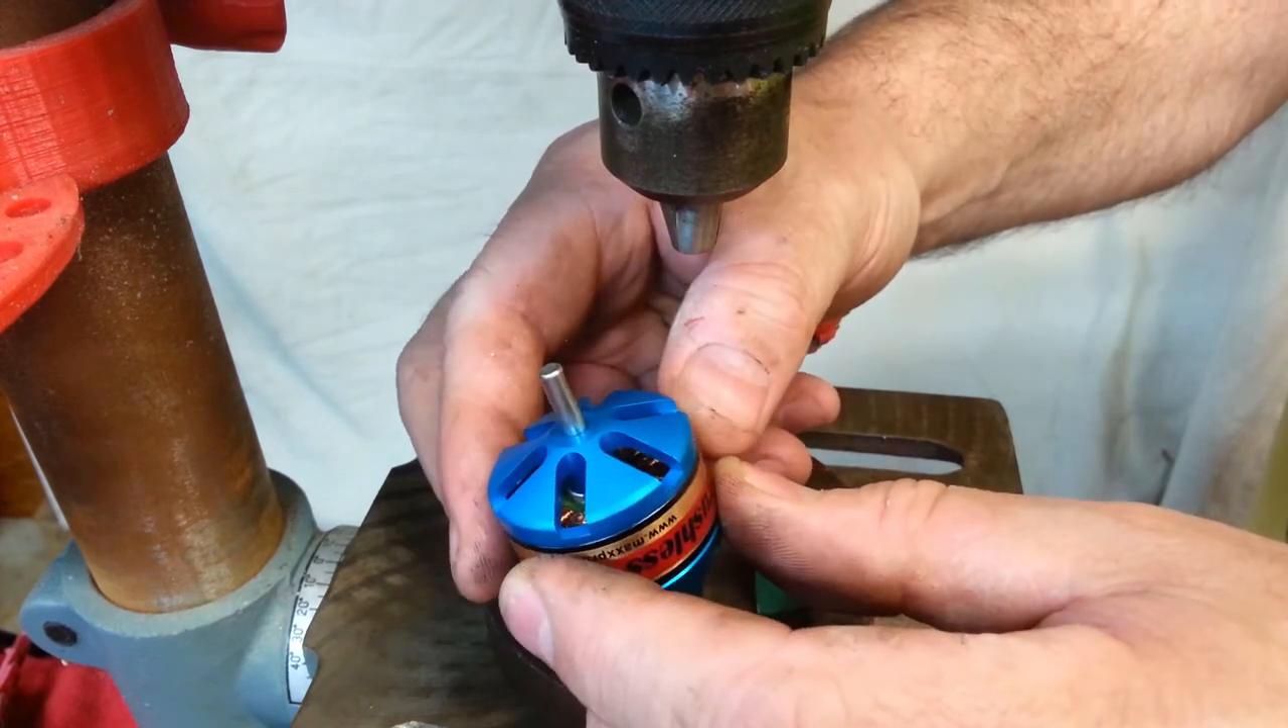And, here we have our shaft coming out the other side of the motor now.